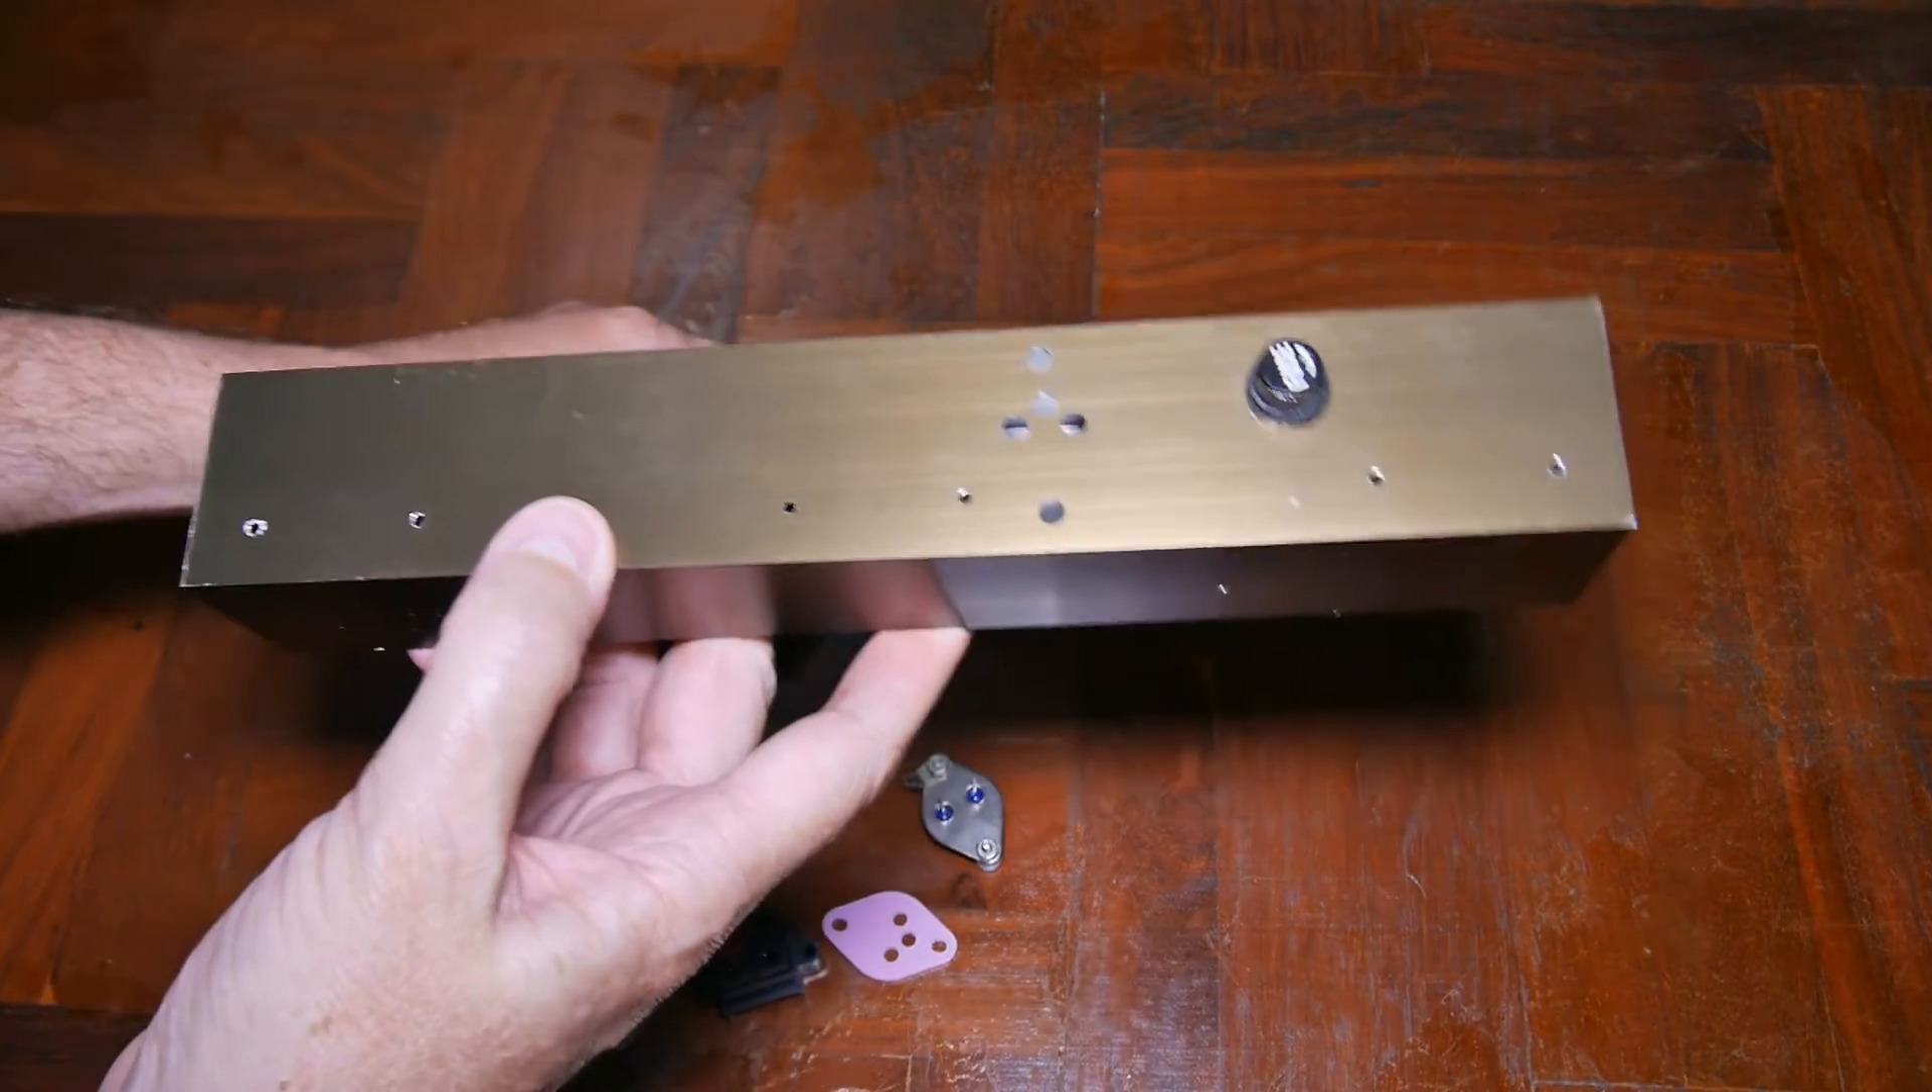And as you can see I've got the fuse holder in here.